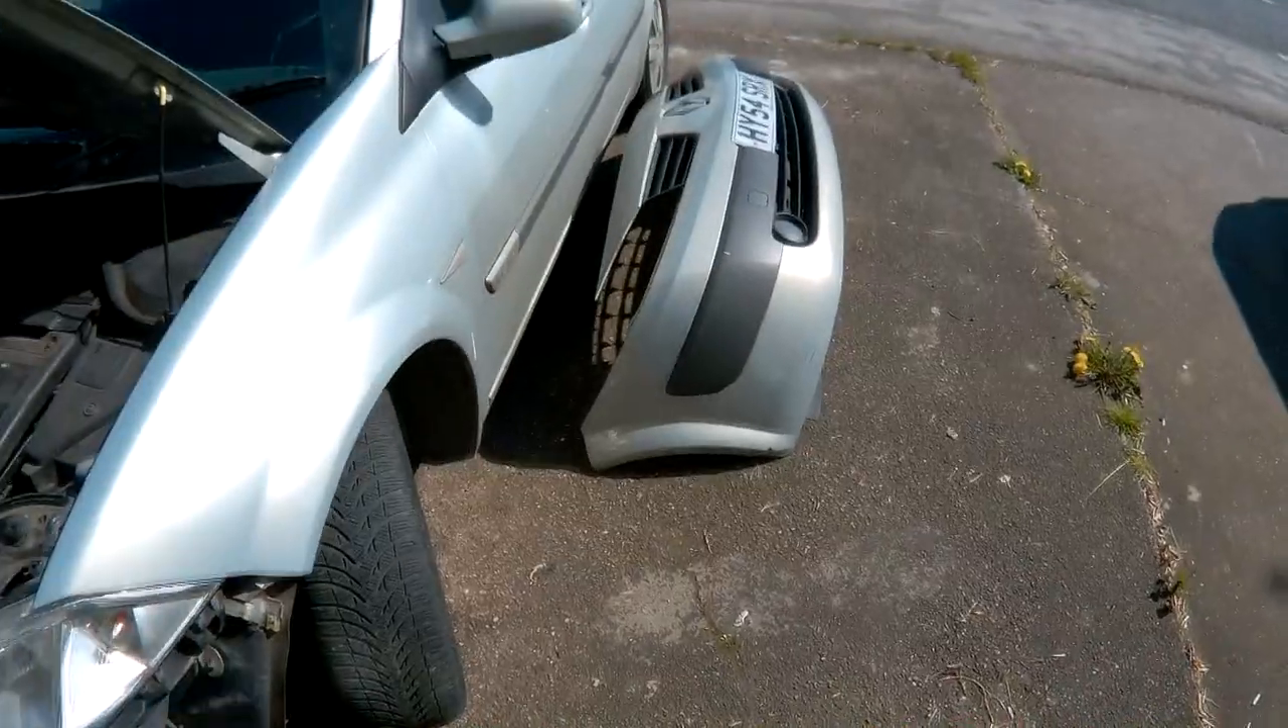The bumper's now off. The front of the car exposed.